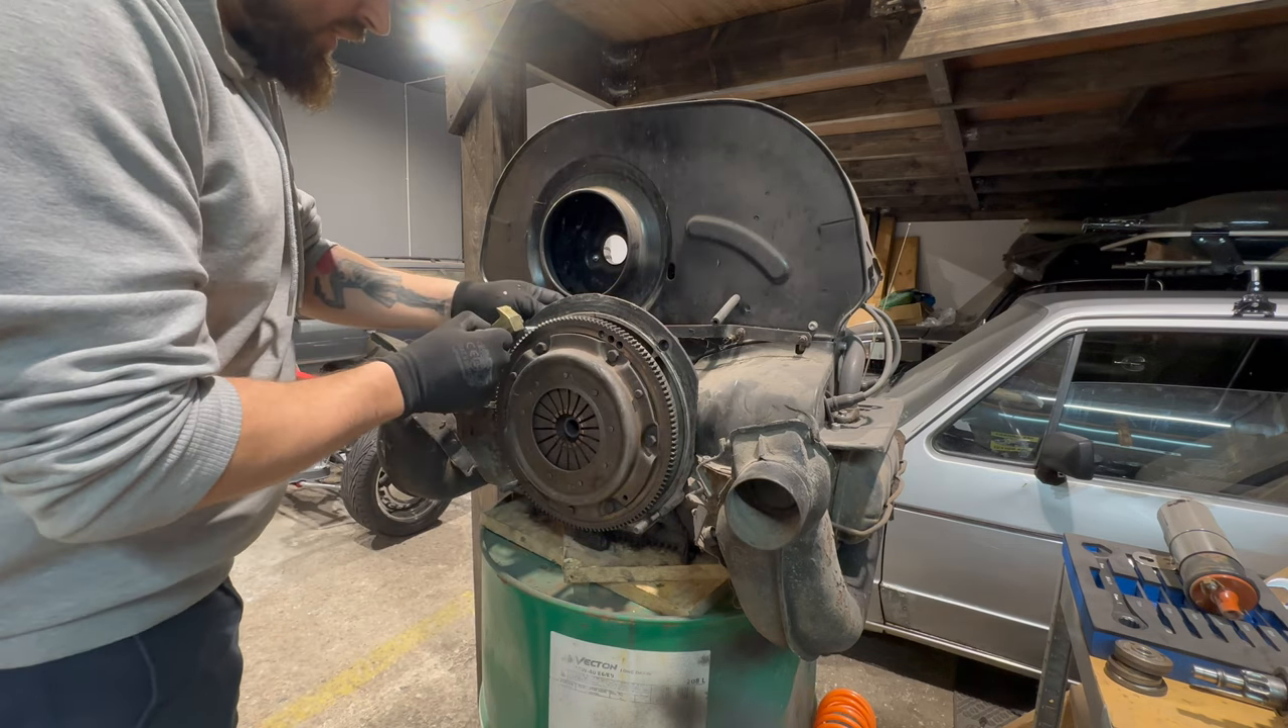We still have the clutch mounted so we need to take it off.